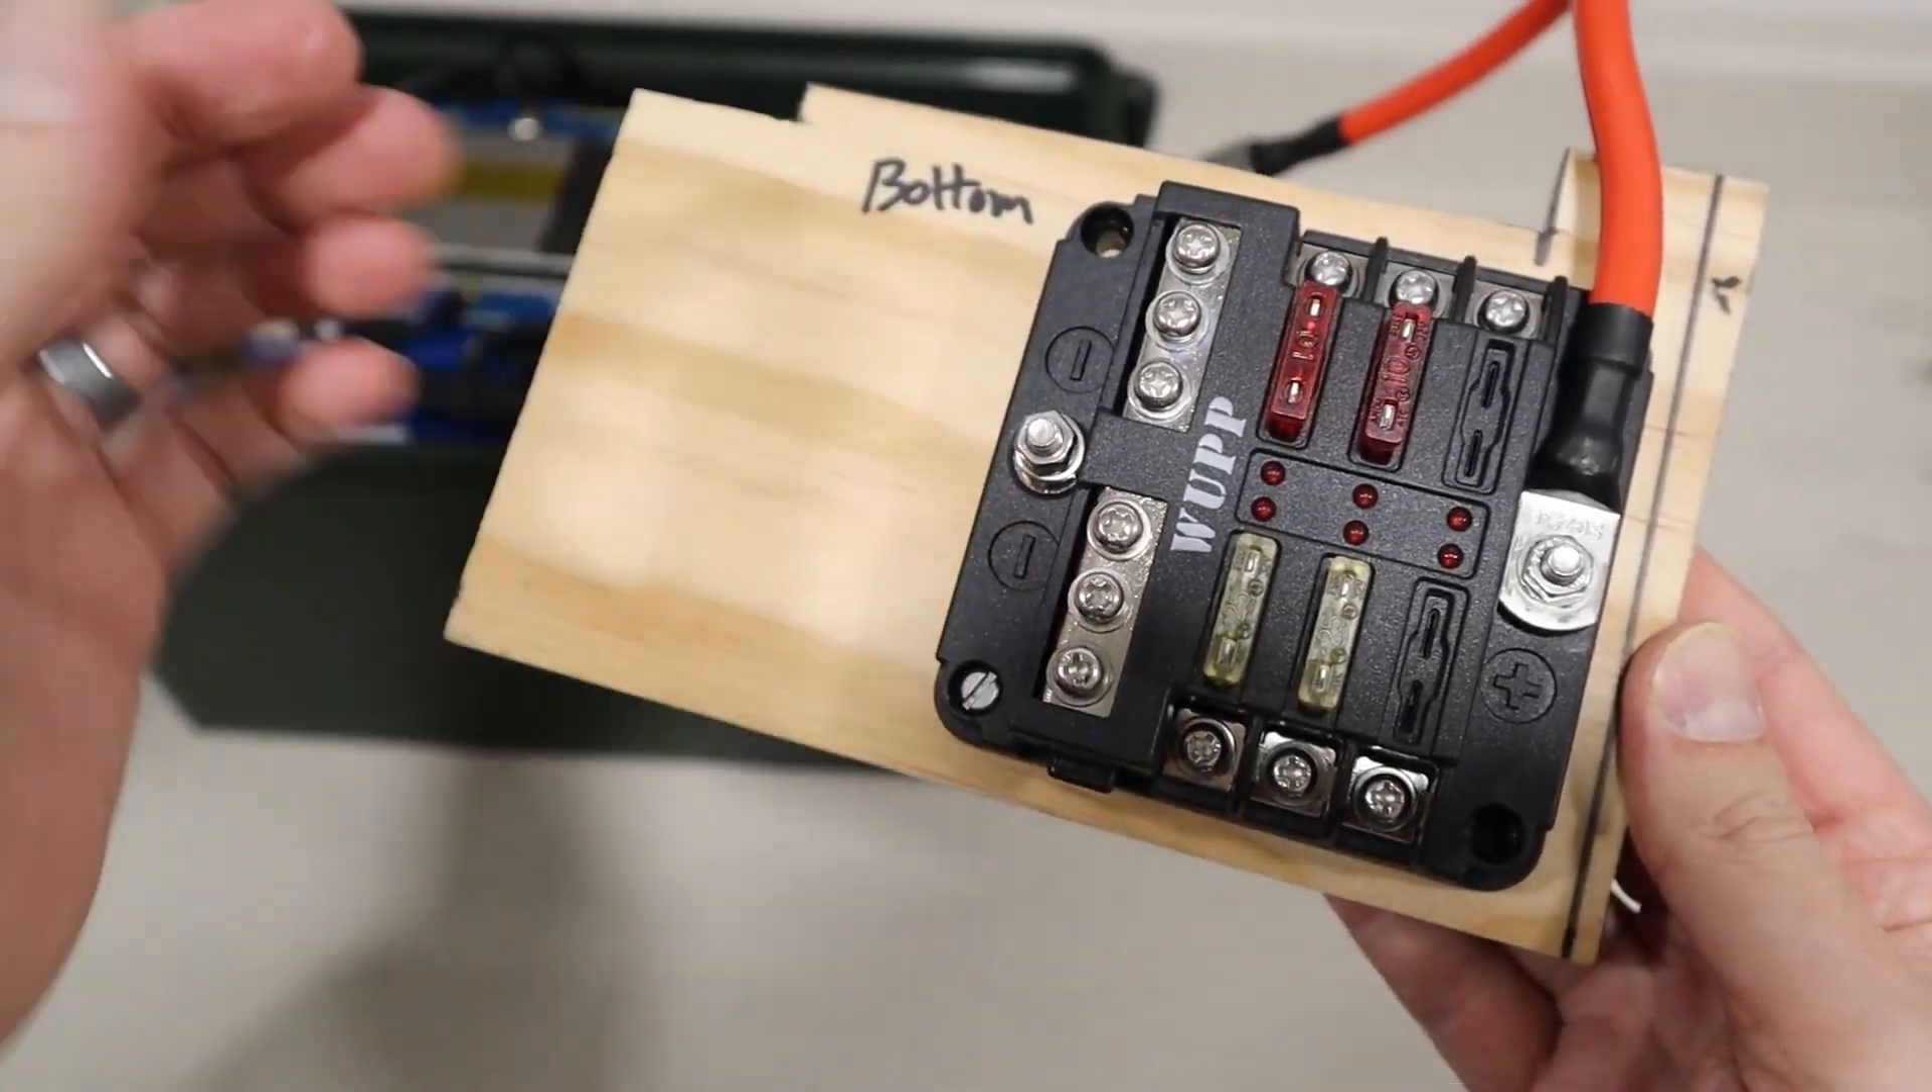I've gone ahead and cut out this piece of board and mounted my fuse block to it.